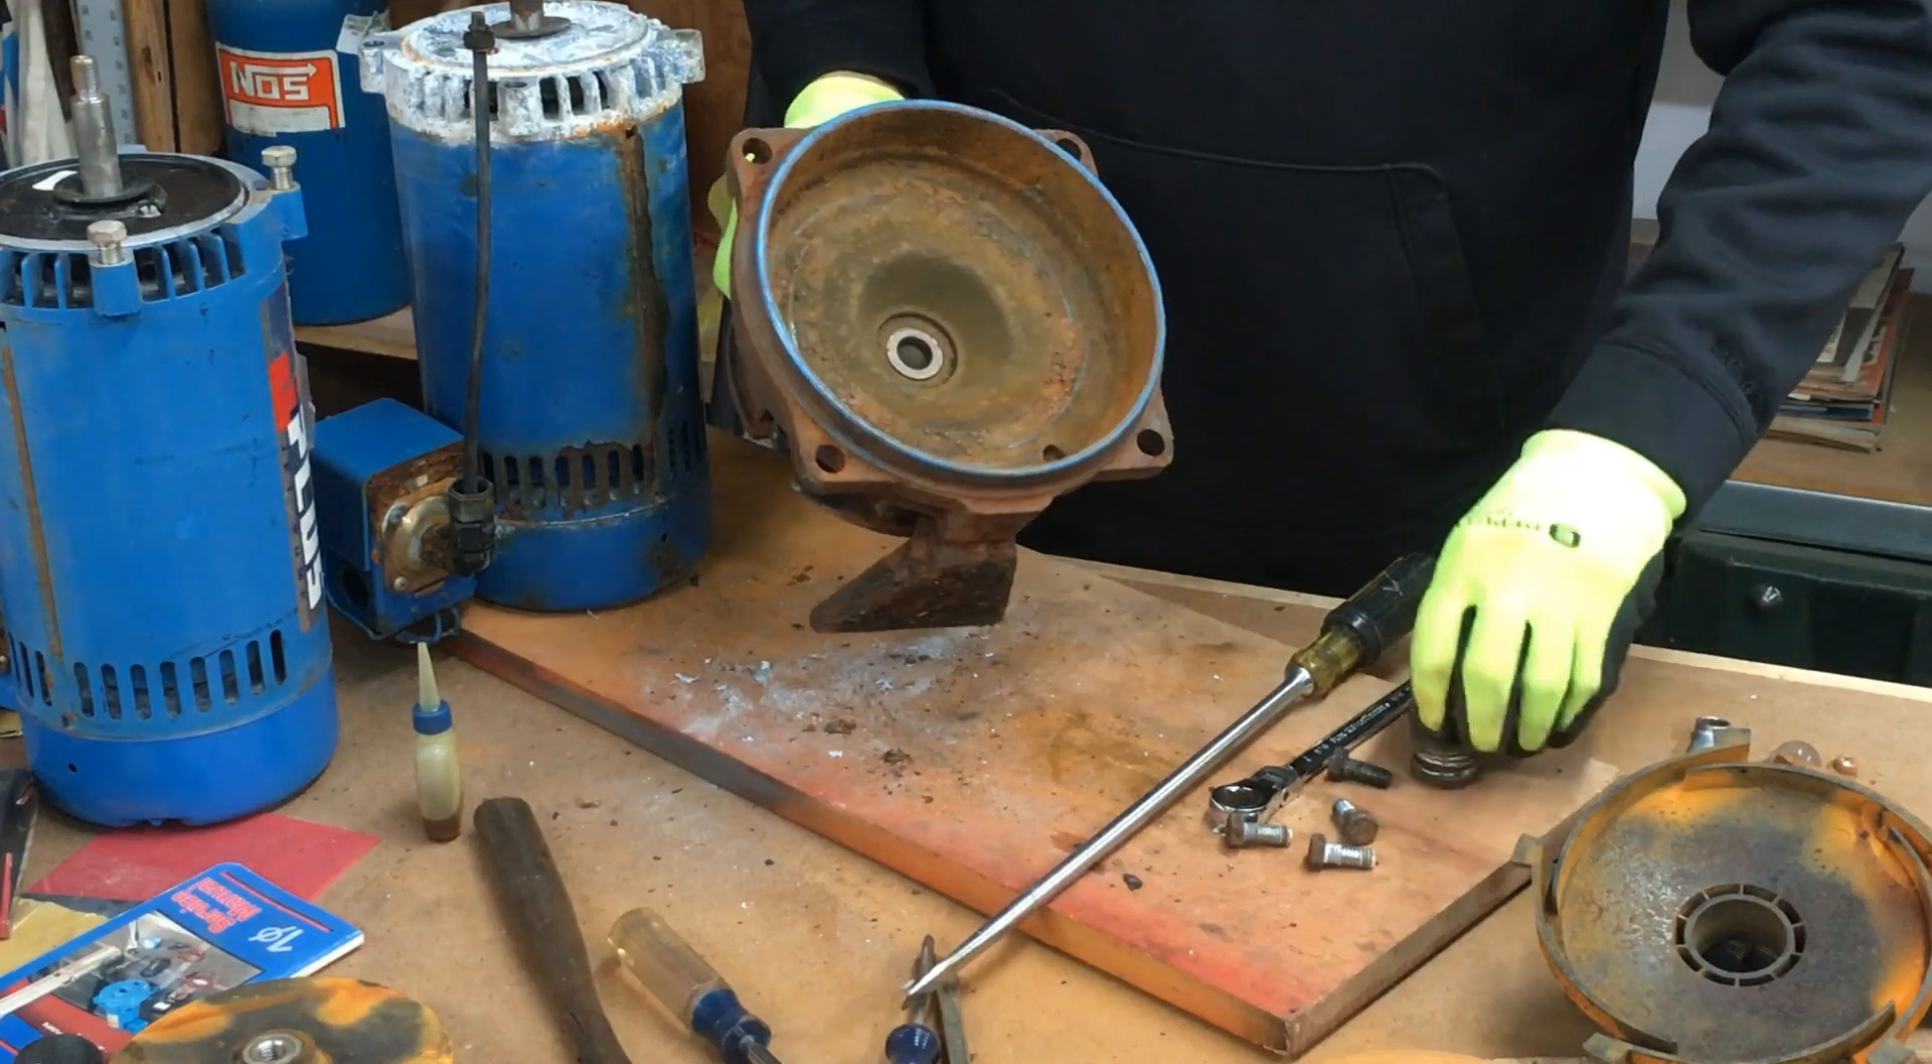The second part of the shaft seal is still in the motor adapter.